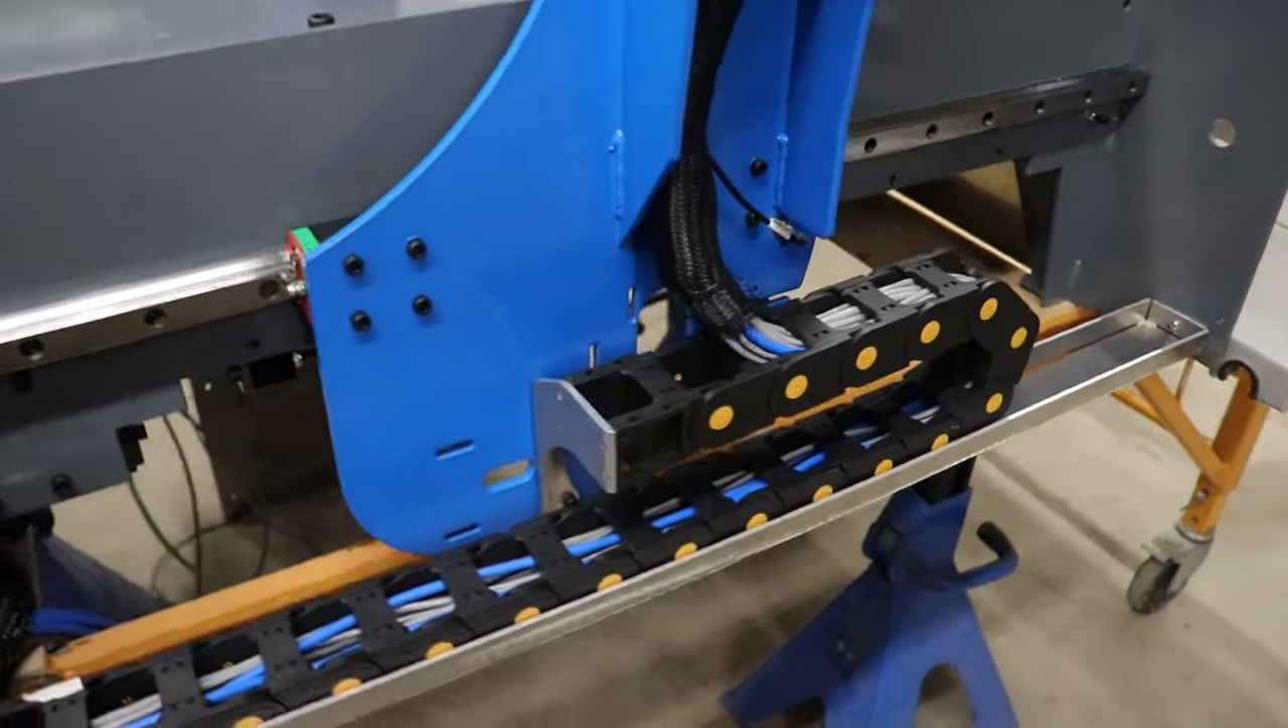Cable carriers are in they look really really quite nice.